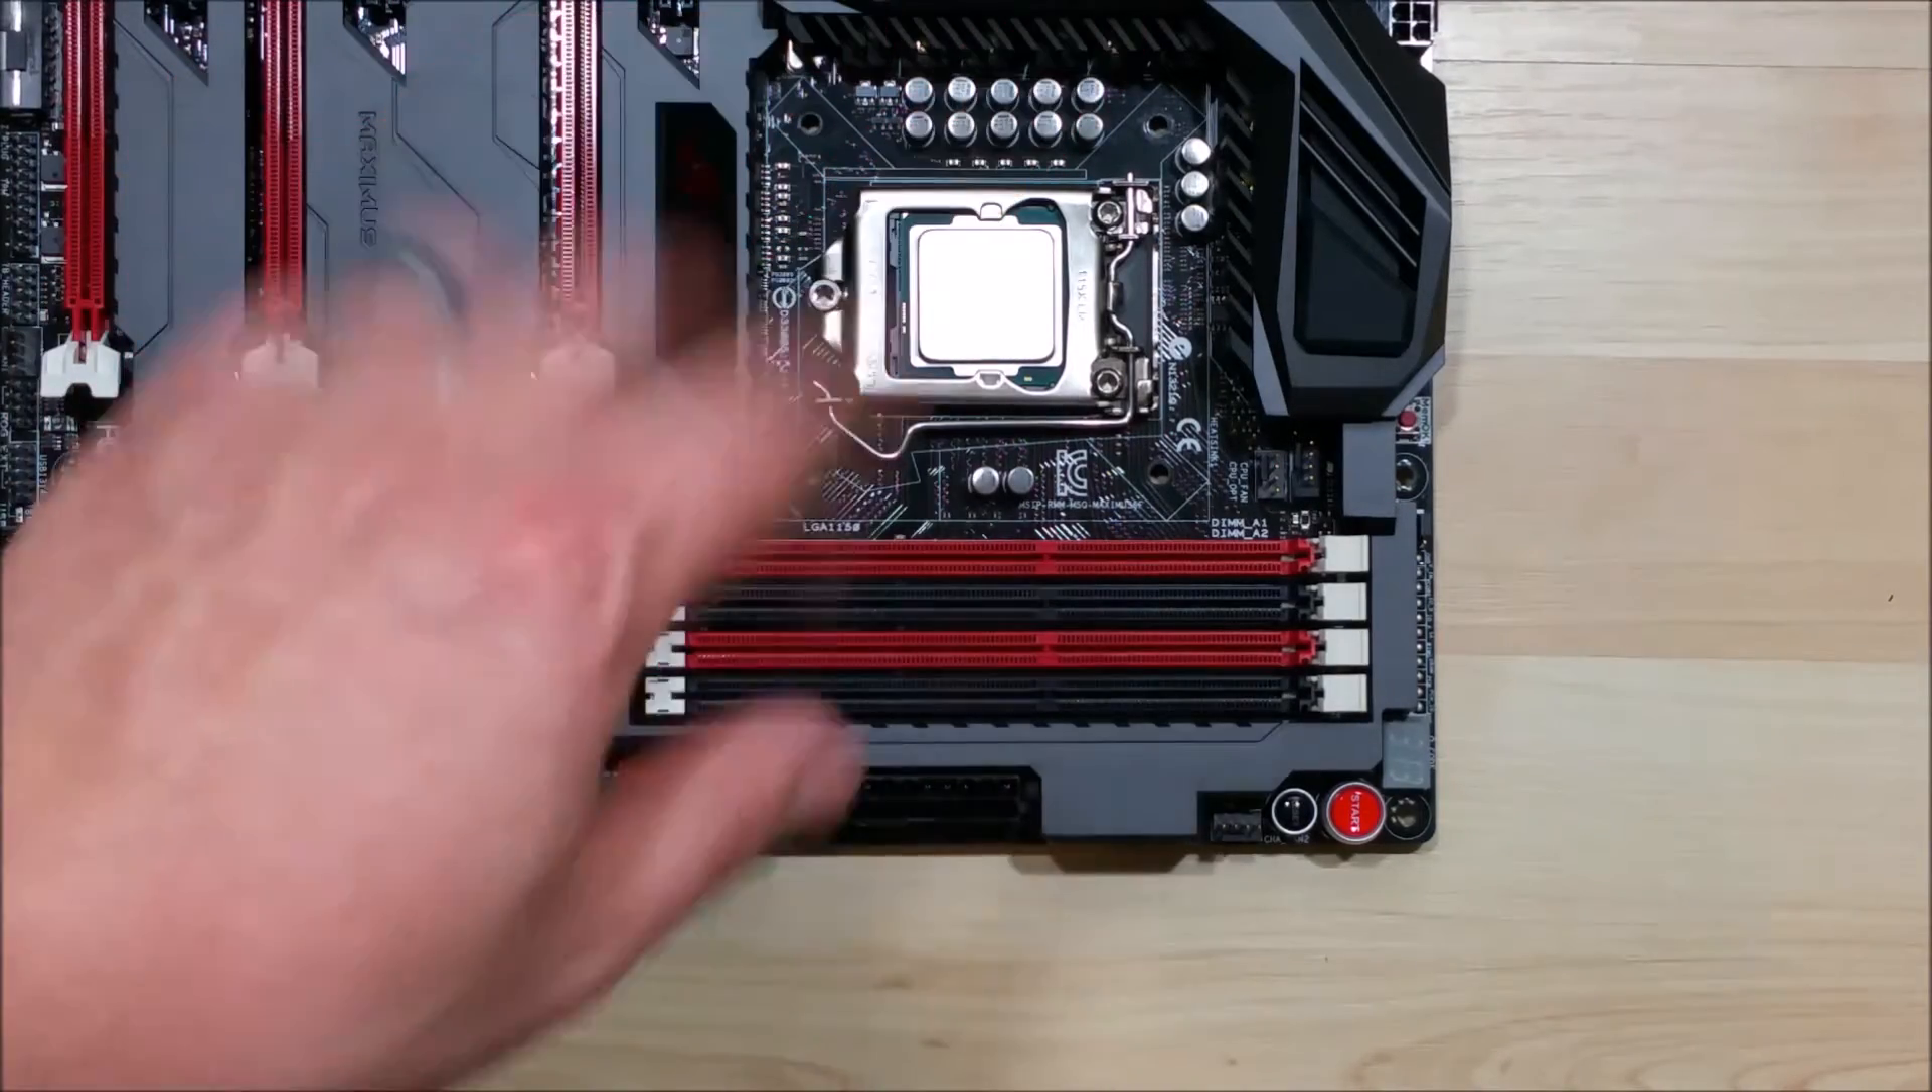We do not have a CPU cooler installed.